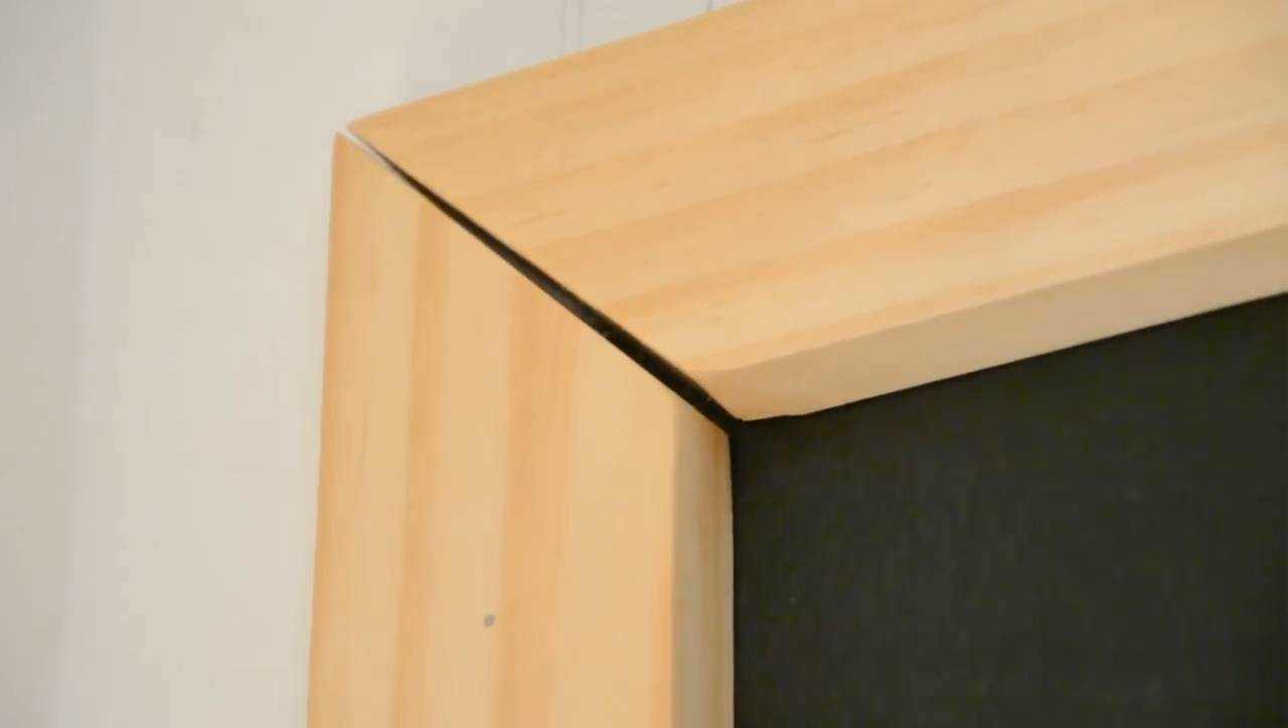Now, this is the top left corner of that chalkboard, and you see that gap? It's not supposed to be there.